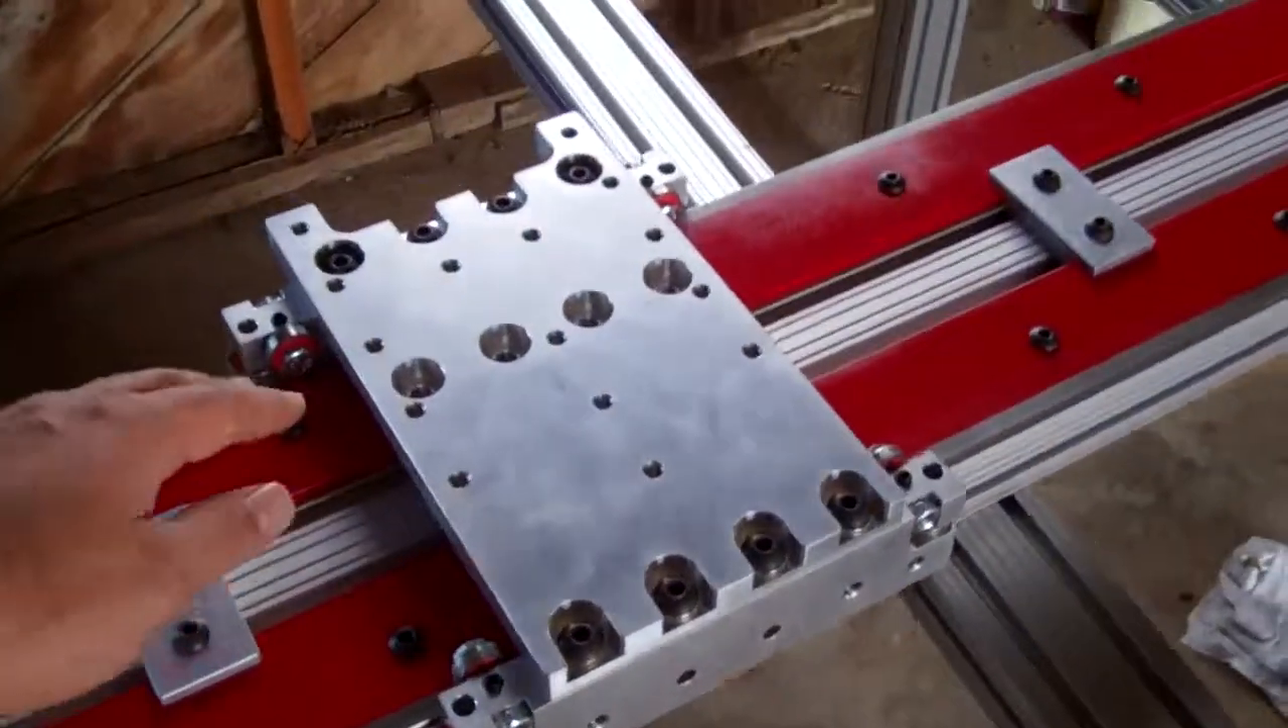Also got the Z plate mounted to the Y axis here, so that moves as it should.